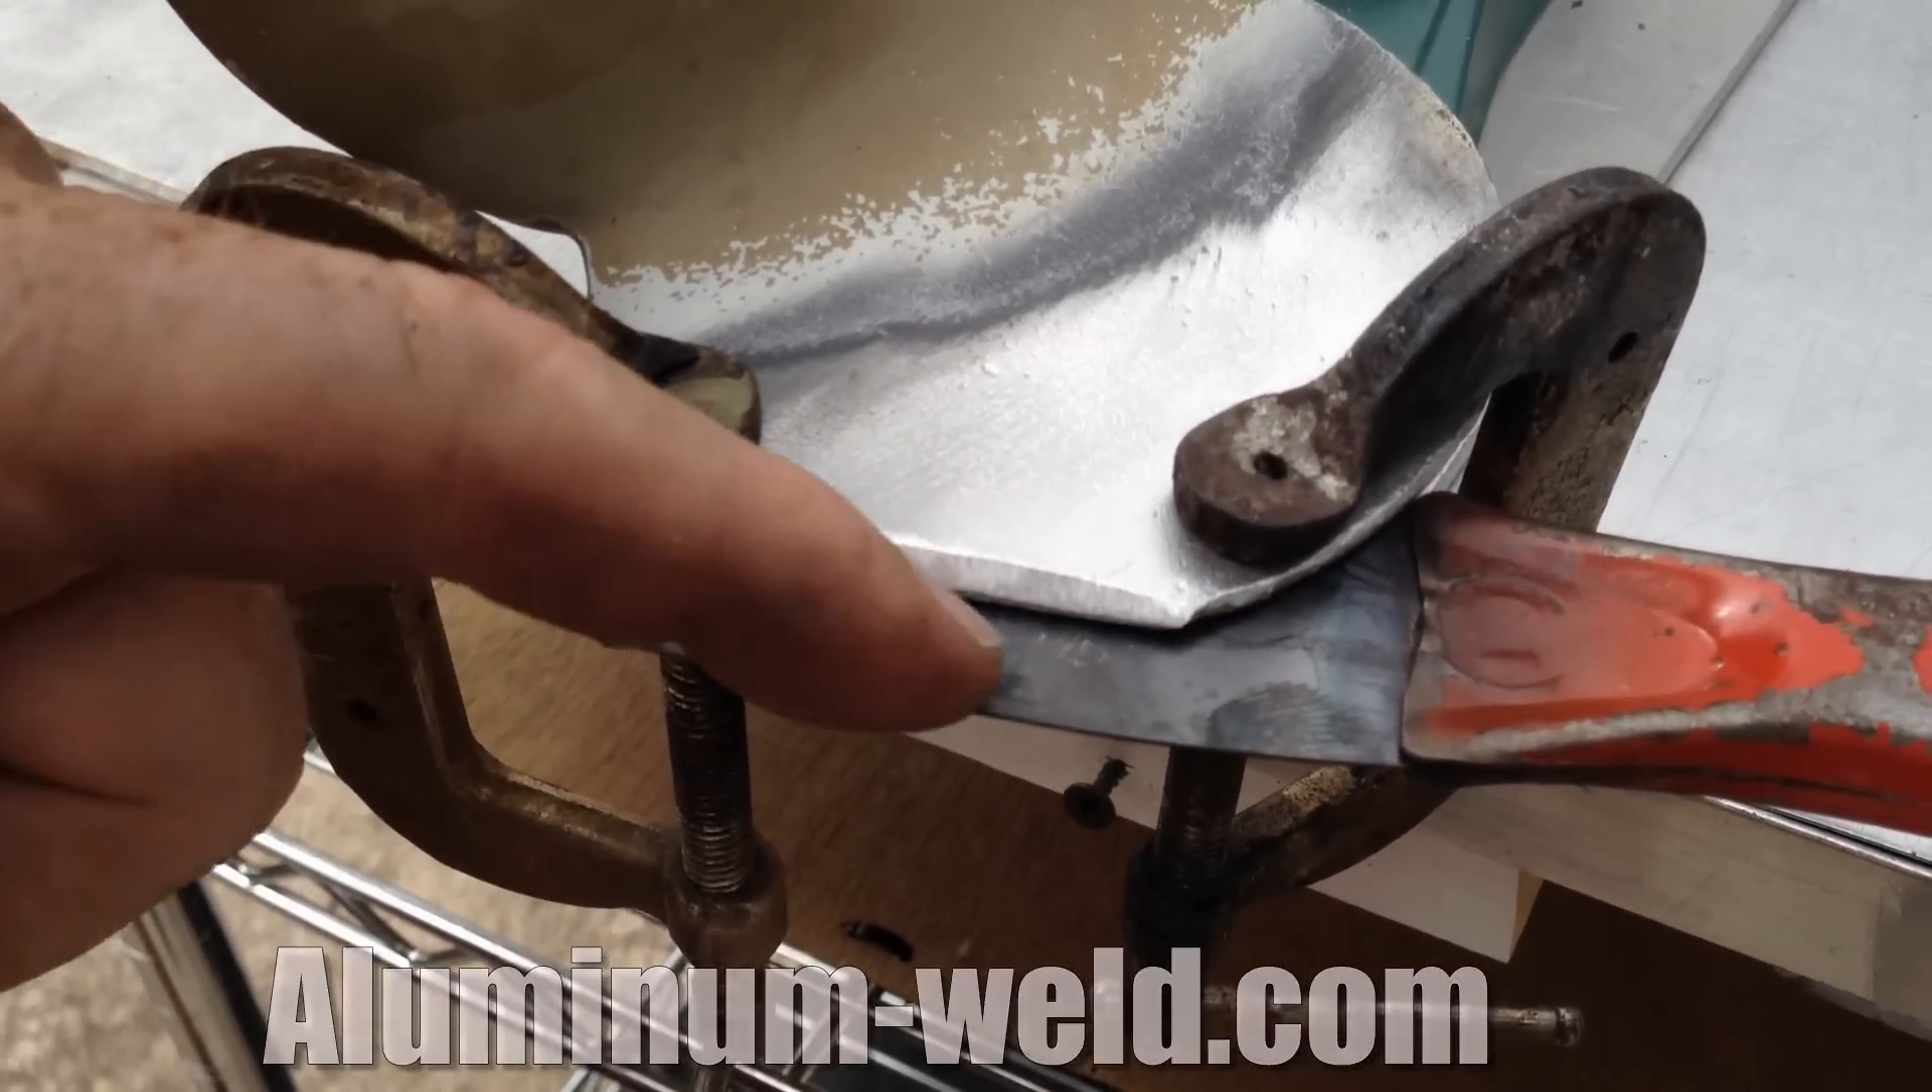Now I've also clamped just a regular steel scraper.